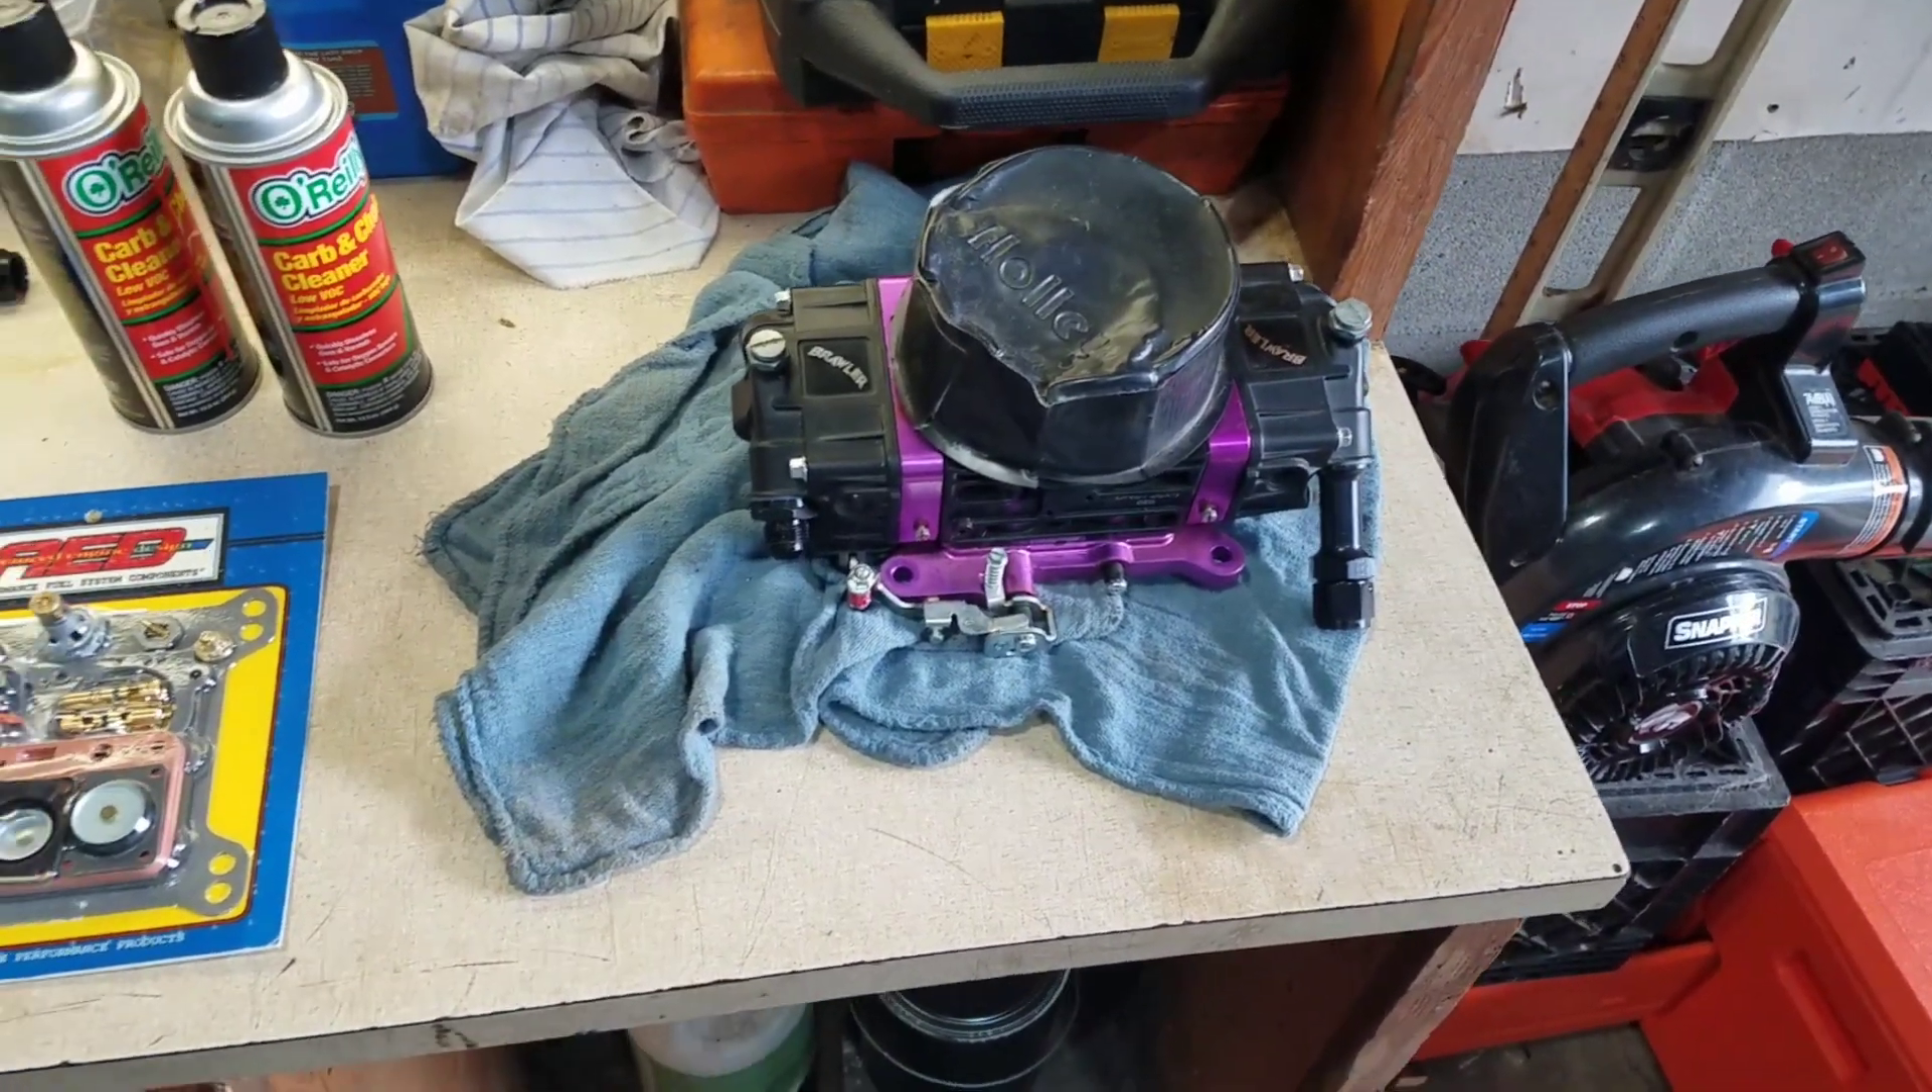All right so as you can tell we got the carburetor off the car.